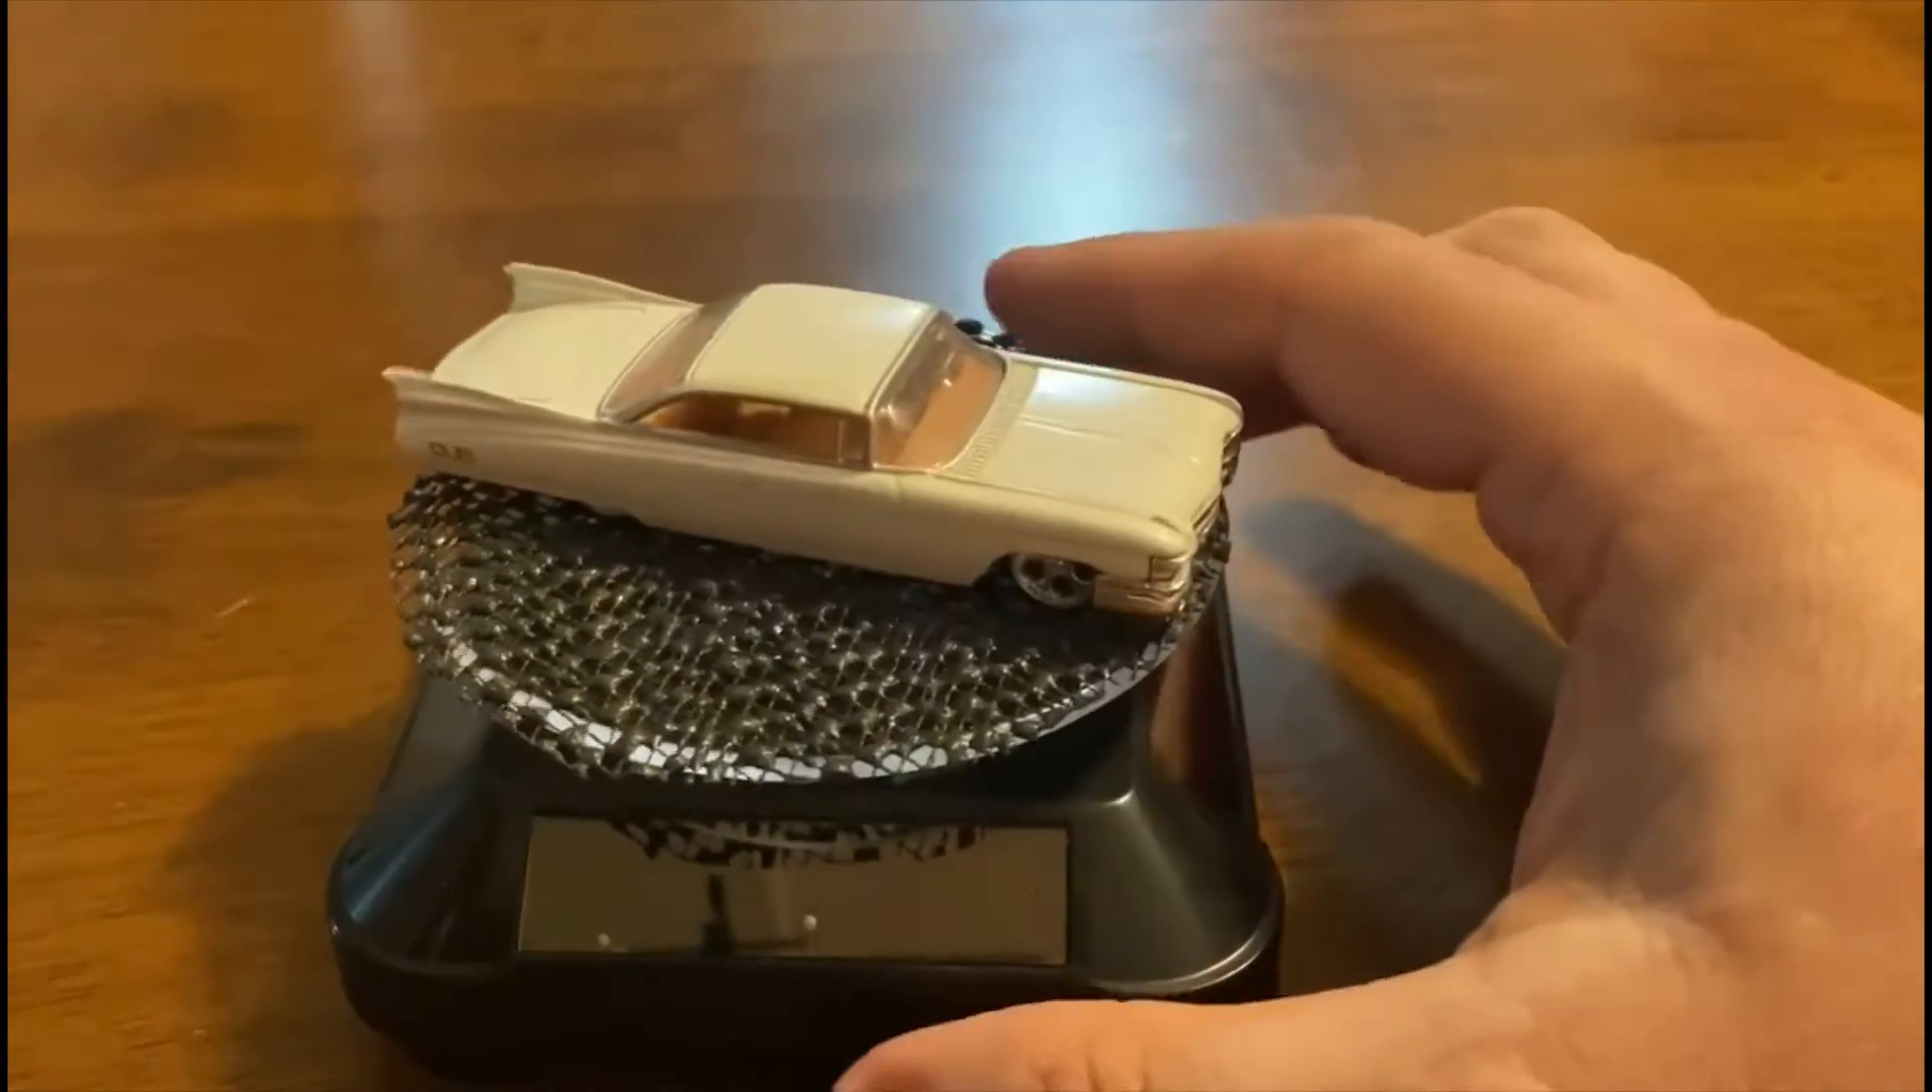It about don't fit on my rotary here.